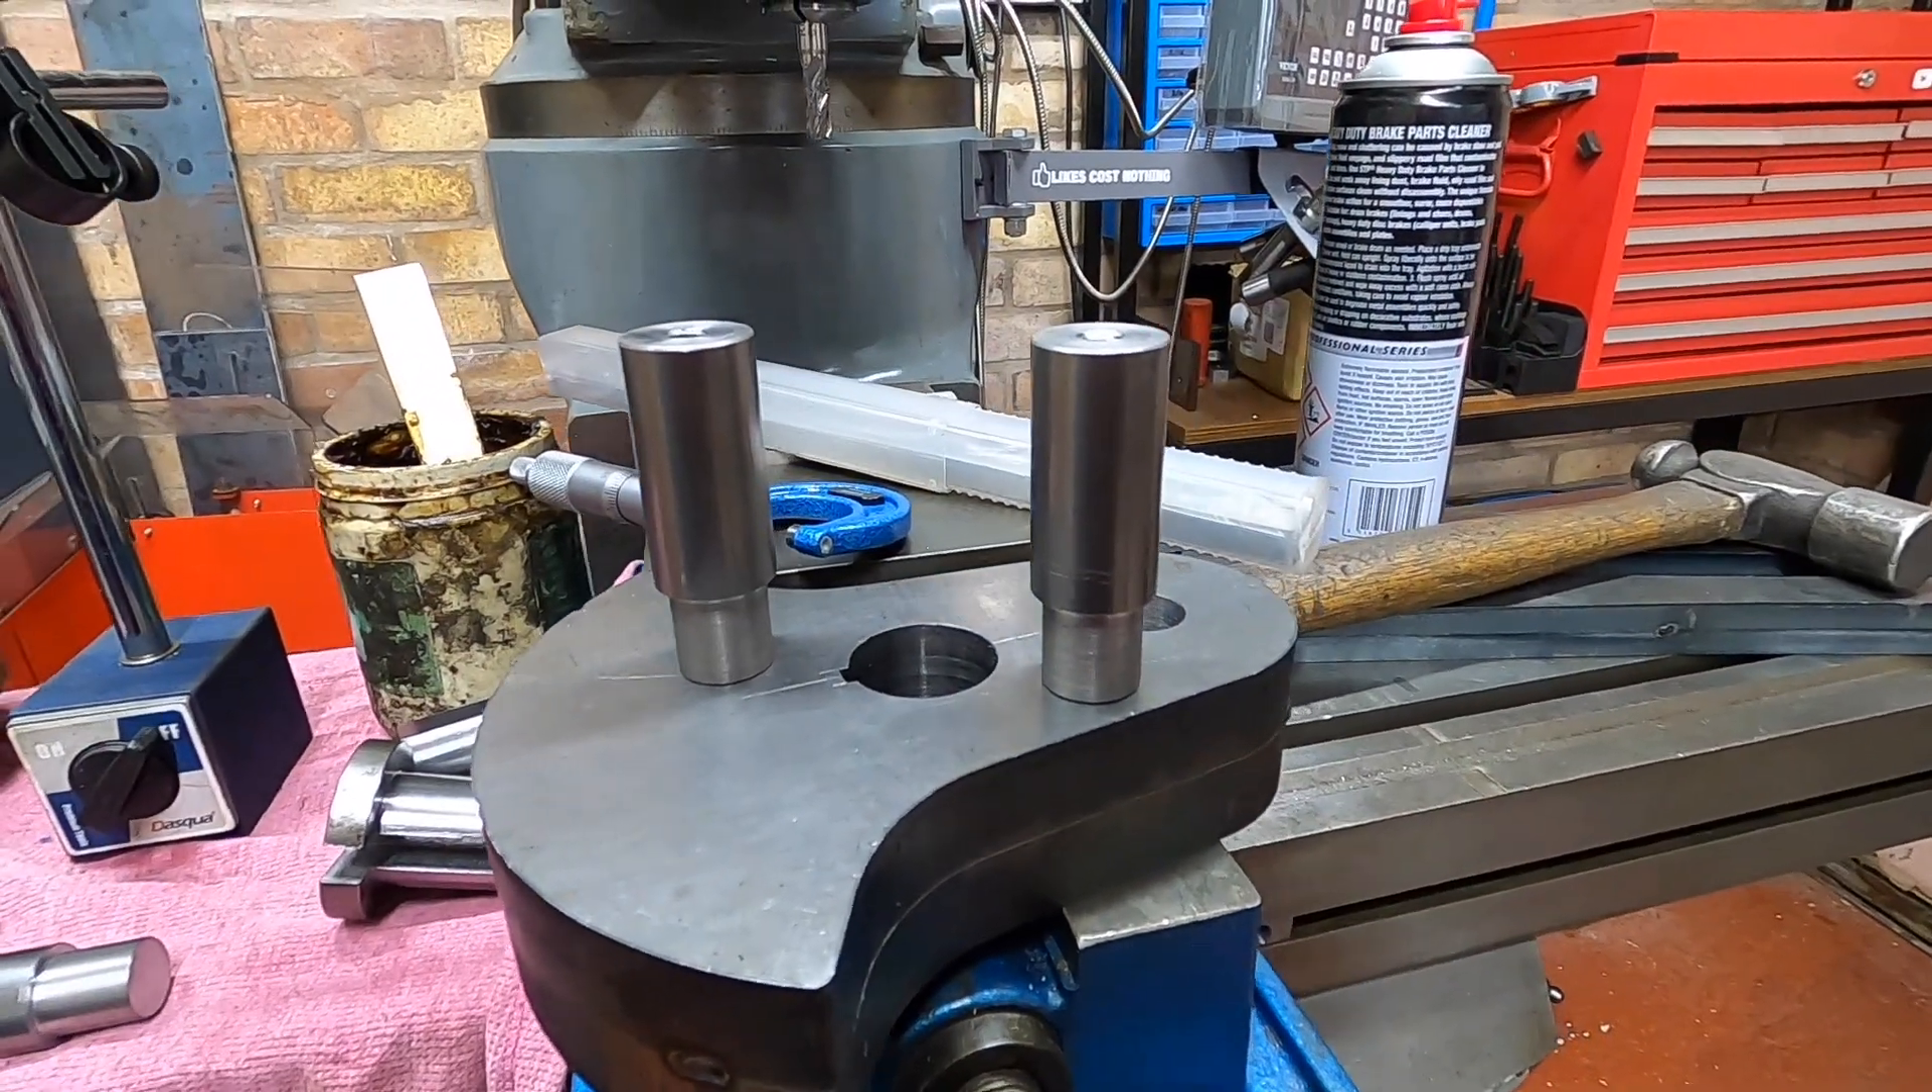So that is the rear crank pins done obviously they still need to be pressed into the cranks but we'll do that later.